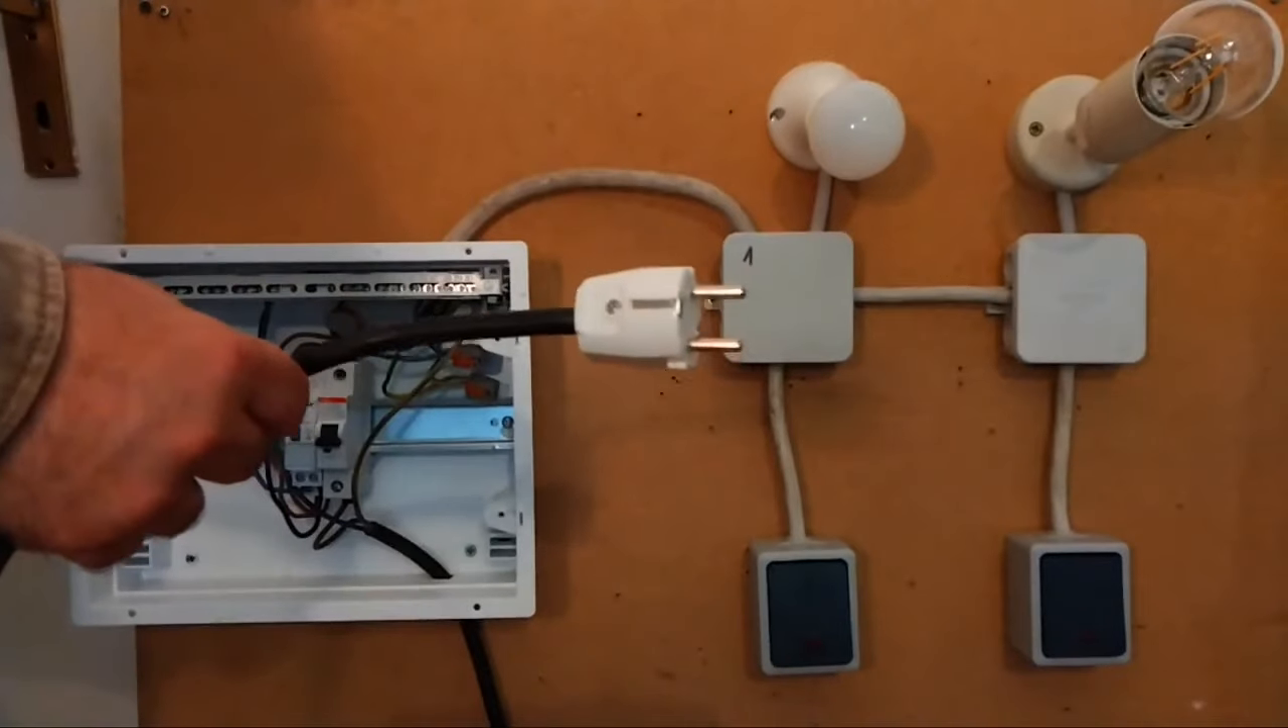Hier ist der Stecker, den ich jetzt hier noch nicht ans Strom angeschlossen habe.